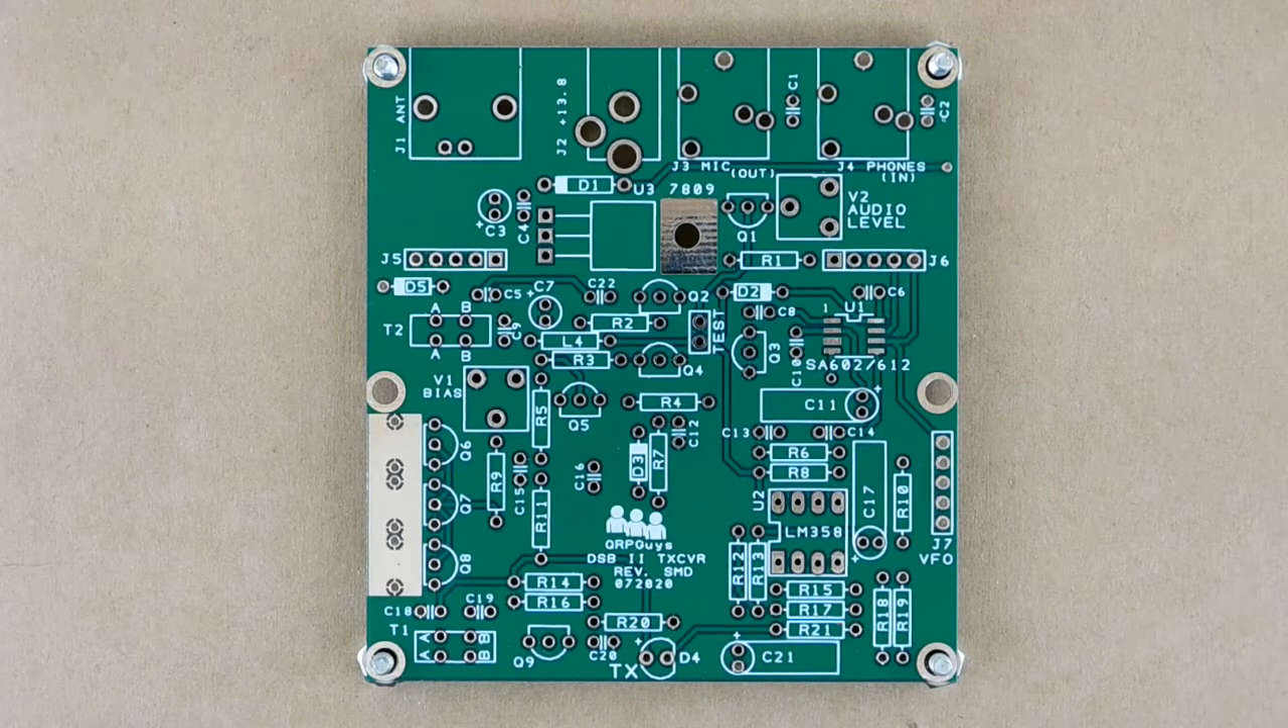At this point, there should be nothing installed on the main transceiver PCB.